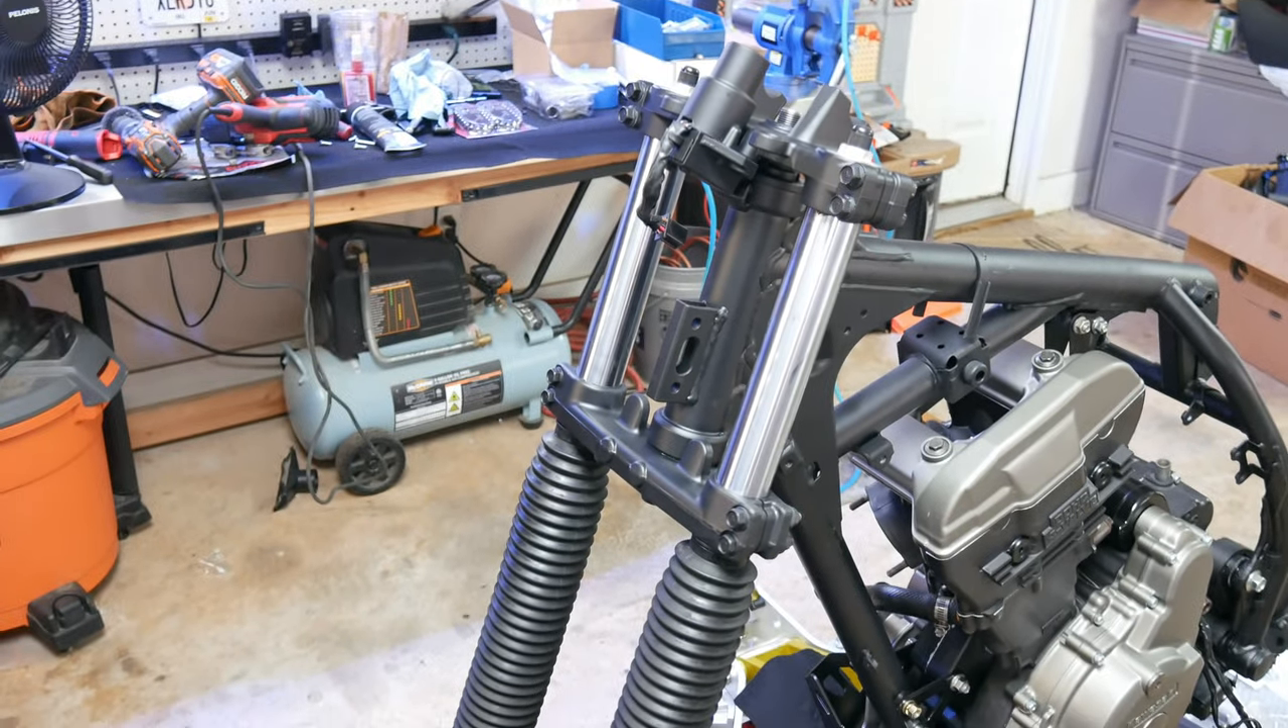So with the forks installed I just need to install and torque down the top nut and this part of the build will be over.